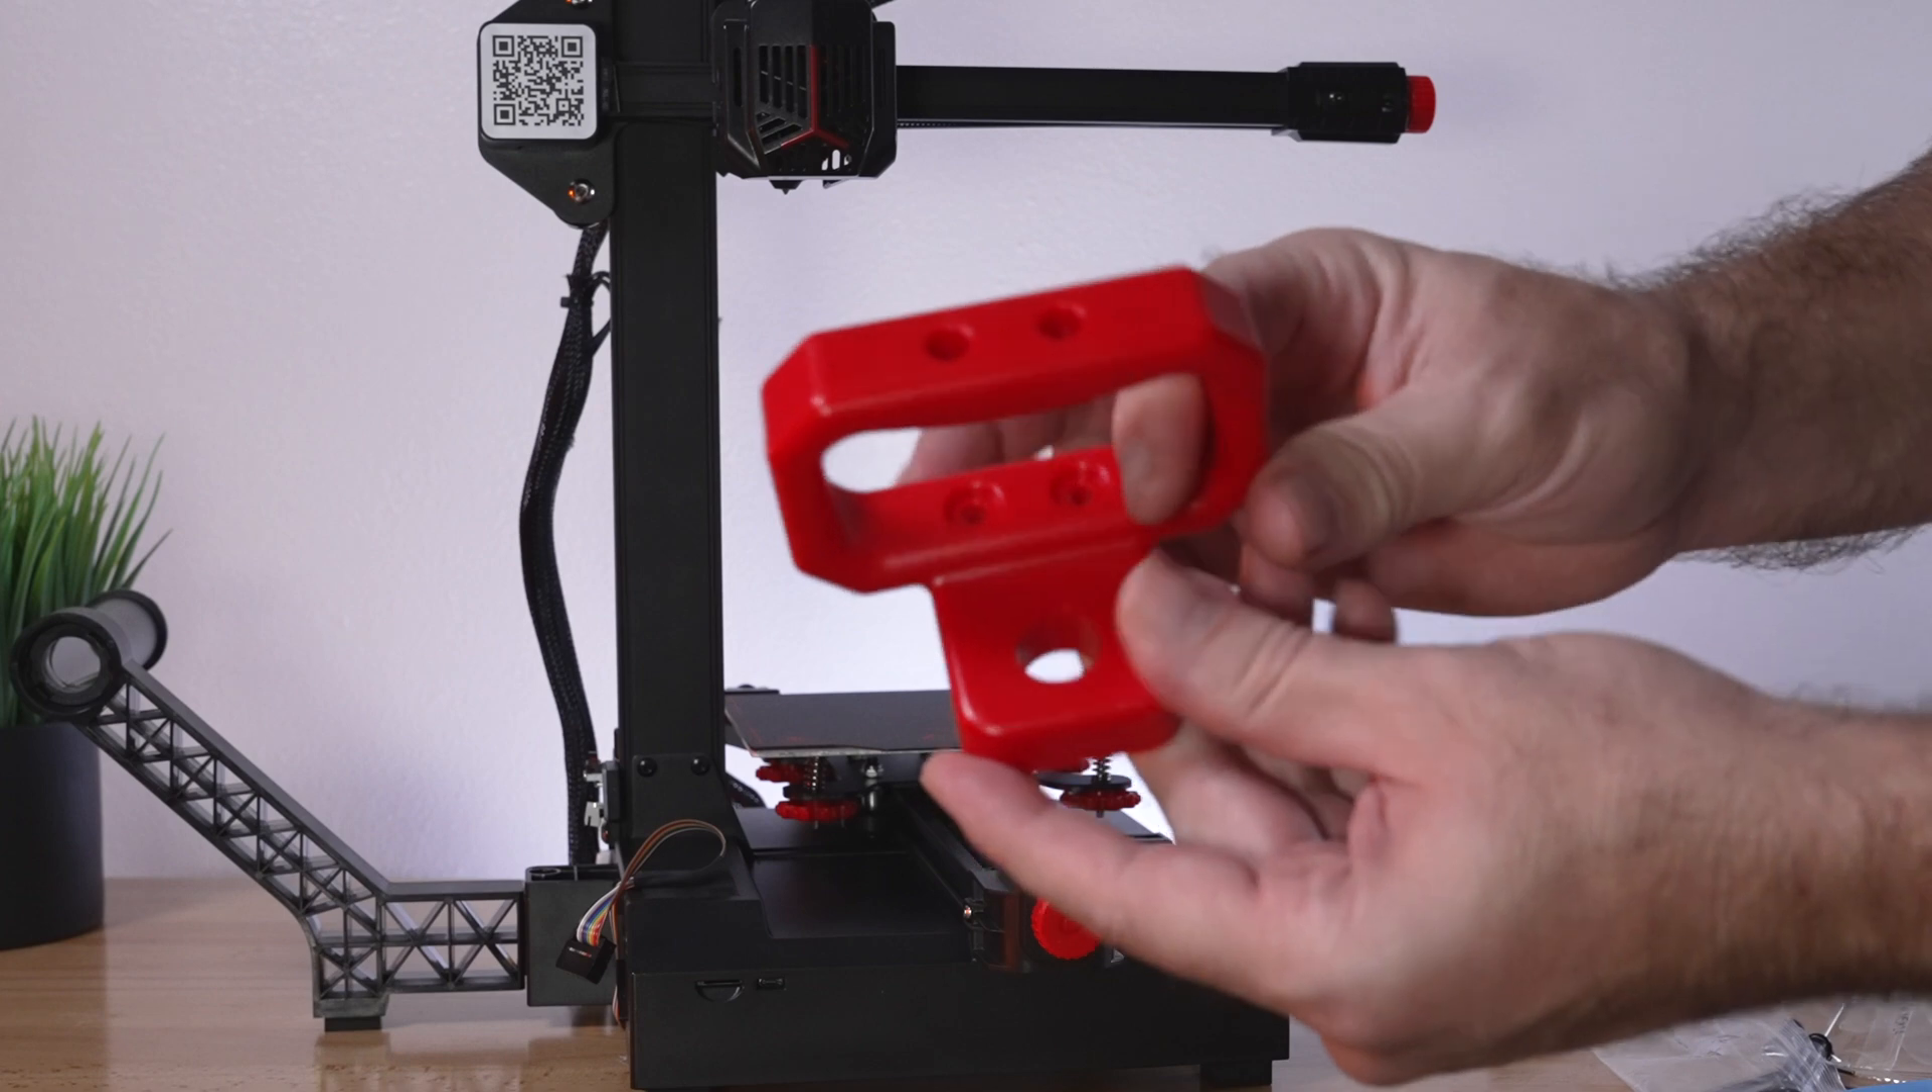Our last part that we need to install is the handle here on top.